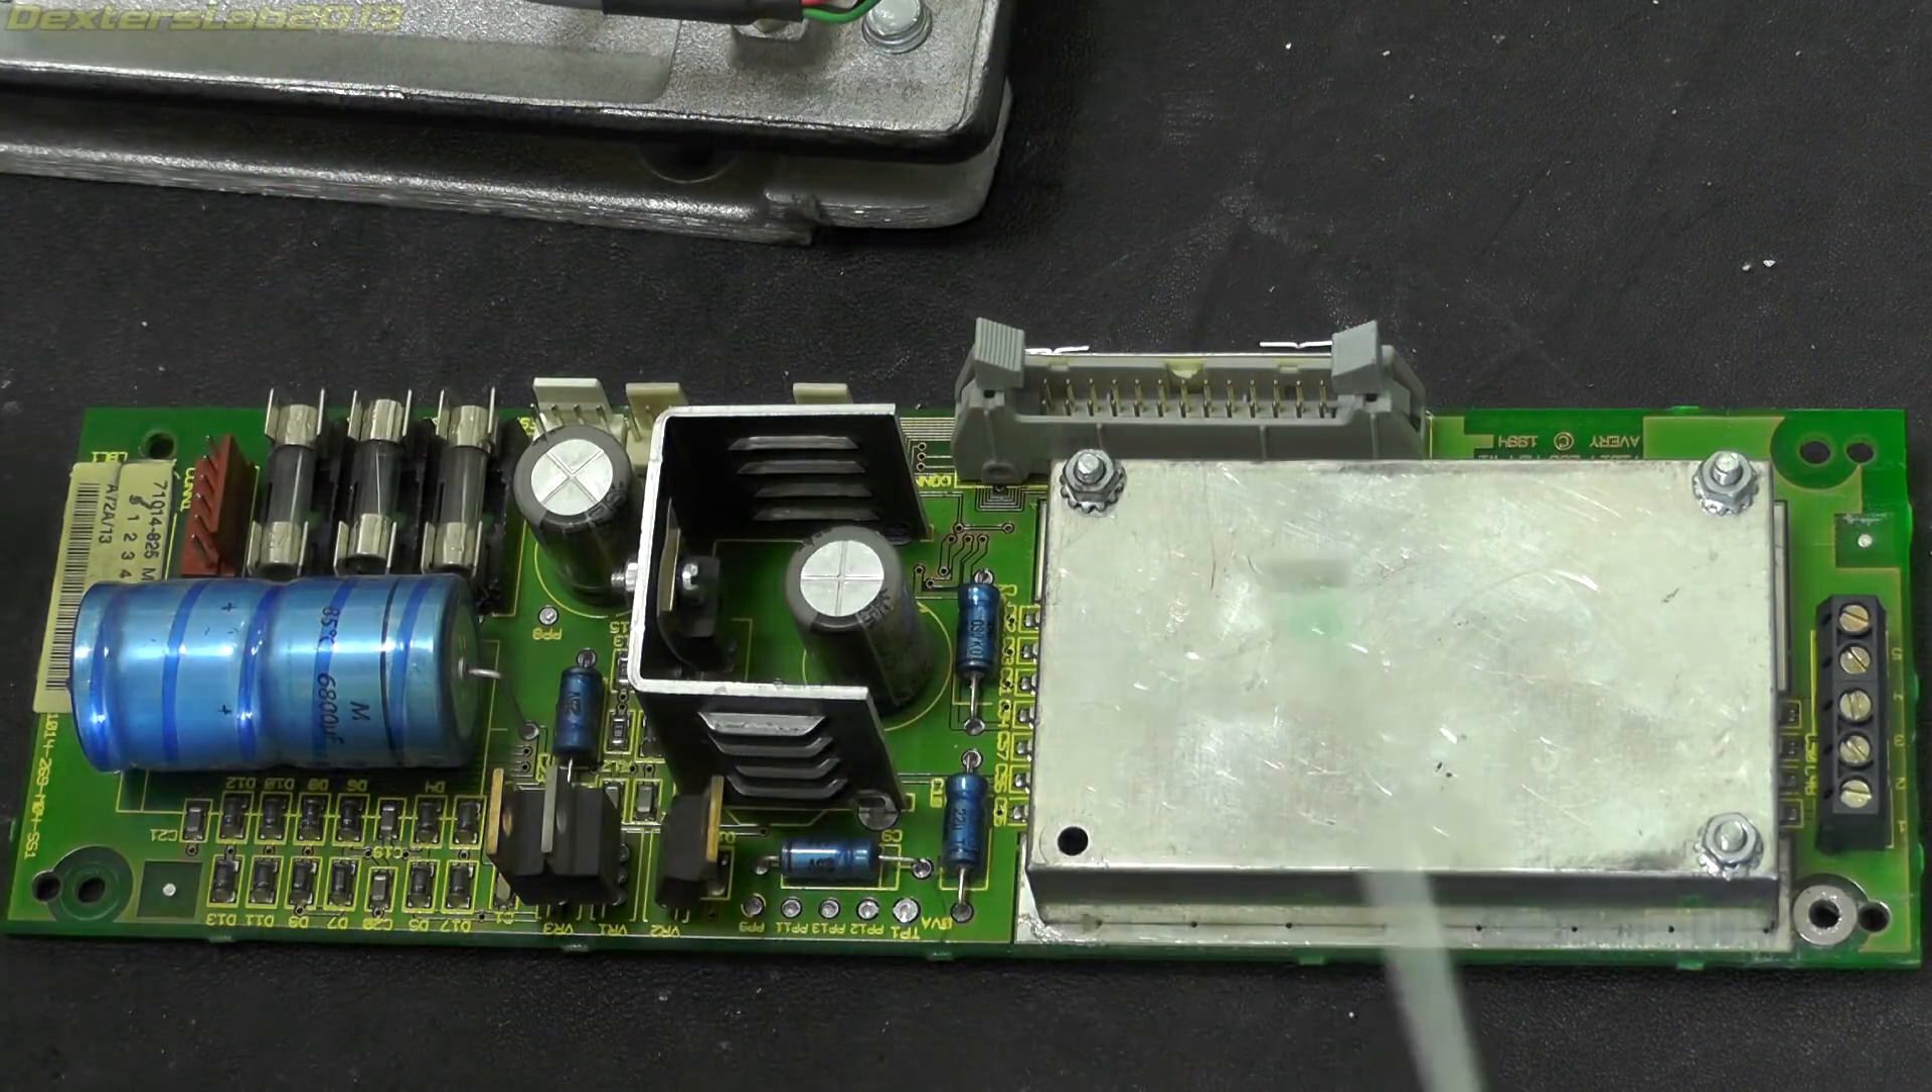Right so this is the board just taken out.